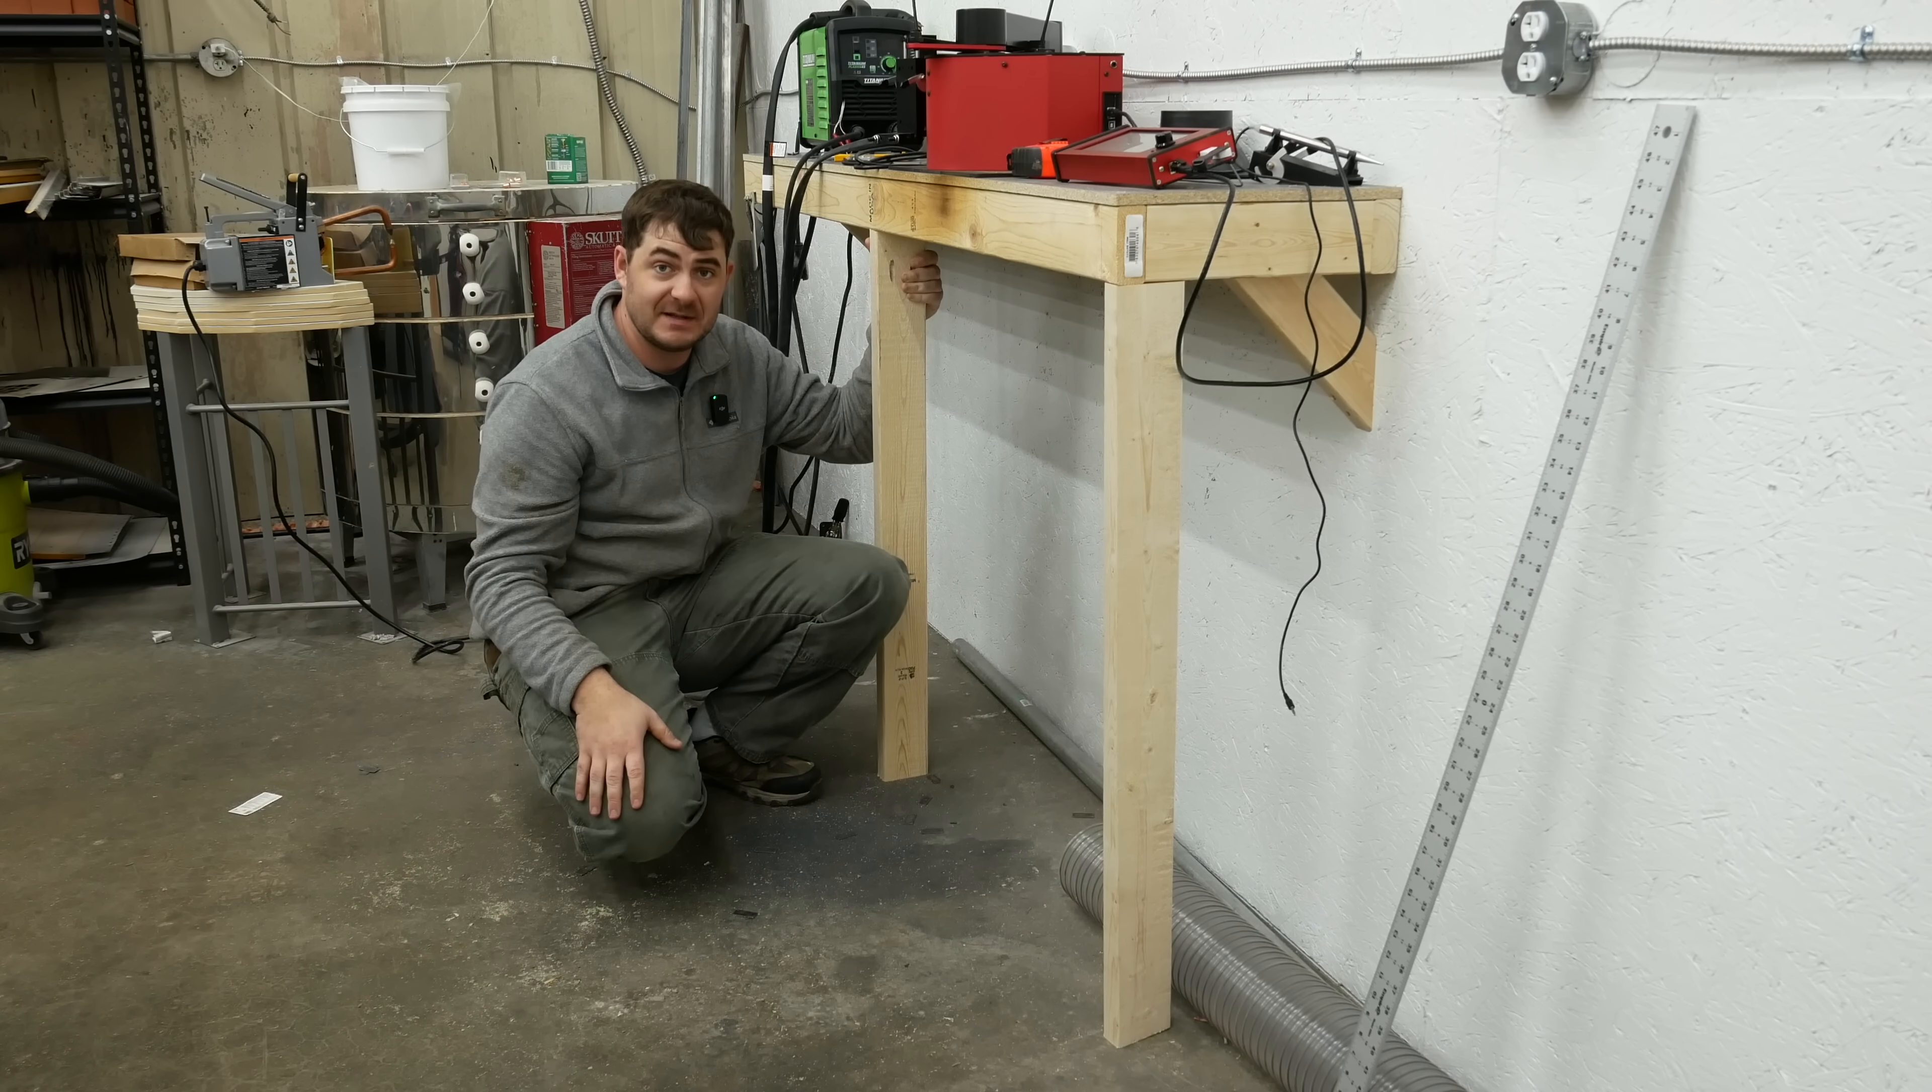So to help this shelf support all that extra weight, I added these two vertical stabilizers.